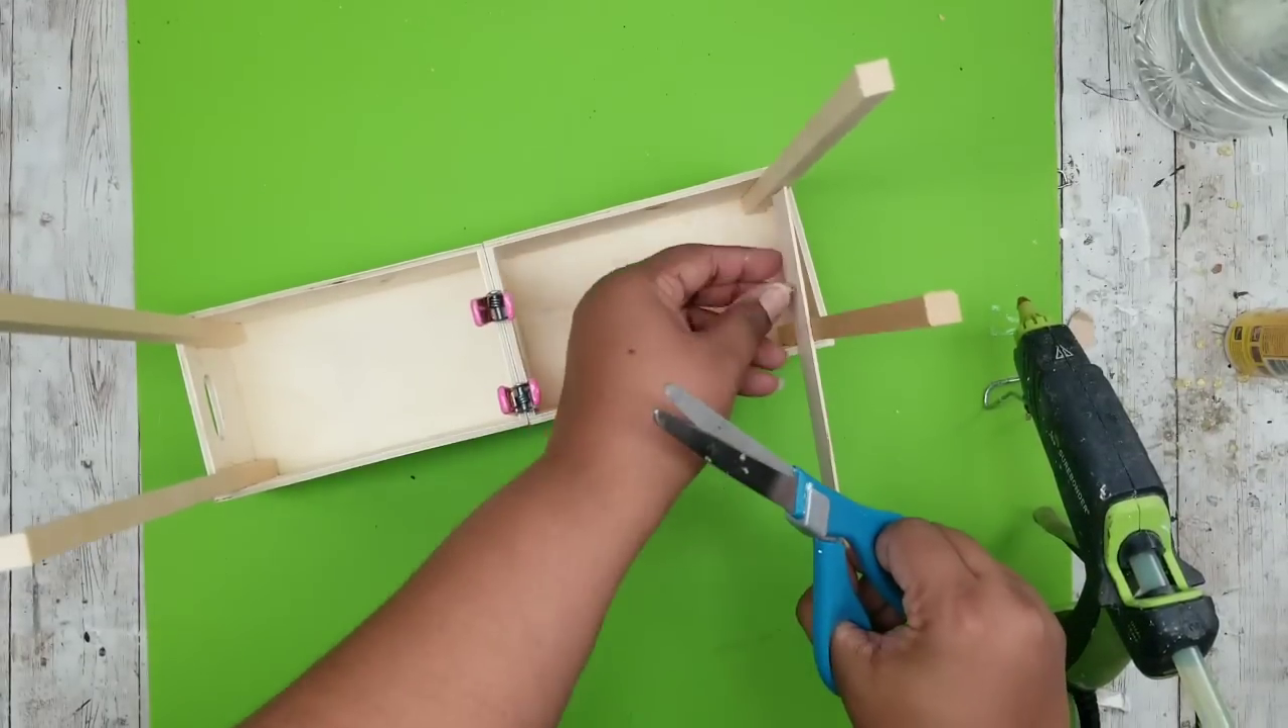So I'm going to add one of these dowels to each one of the corners and there you have it you have your four supports at the corner of your planter crate.